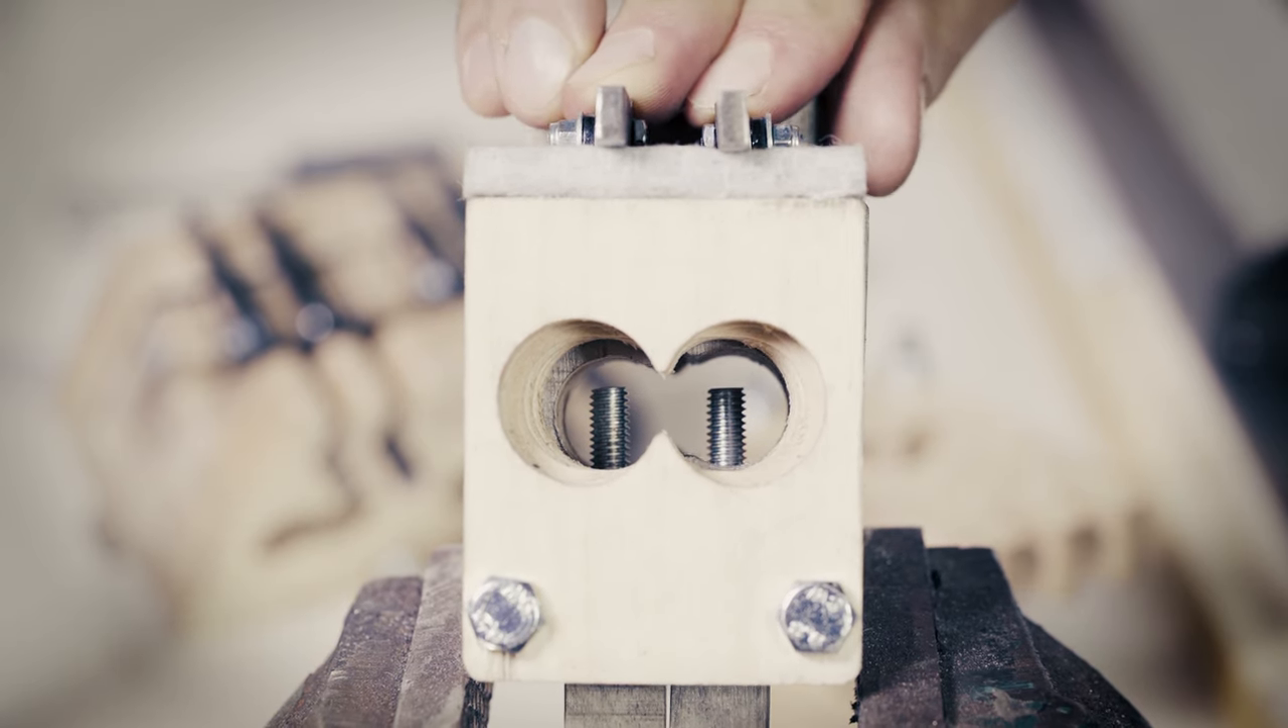I want the opening of the shuttle to be concentric with the opening for the marbles. It's not perfect.